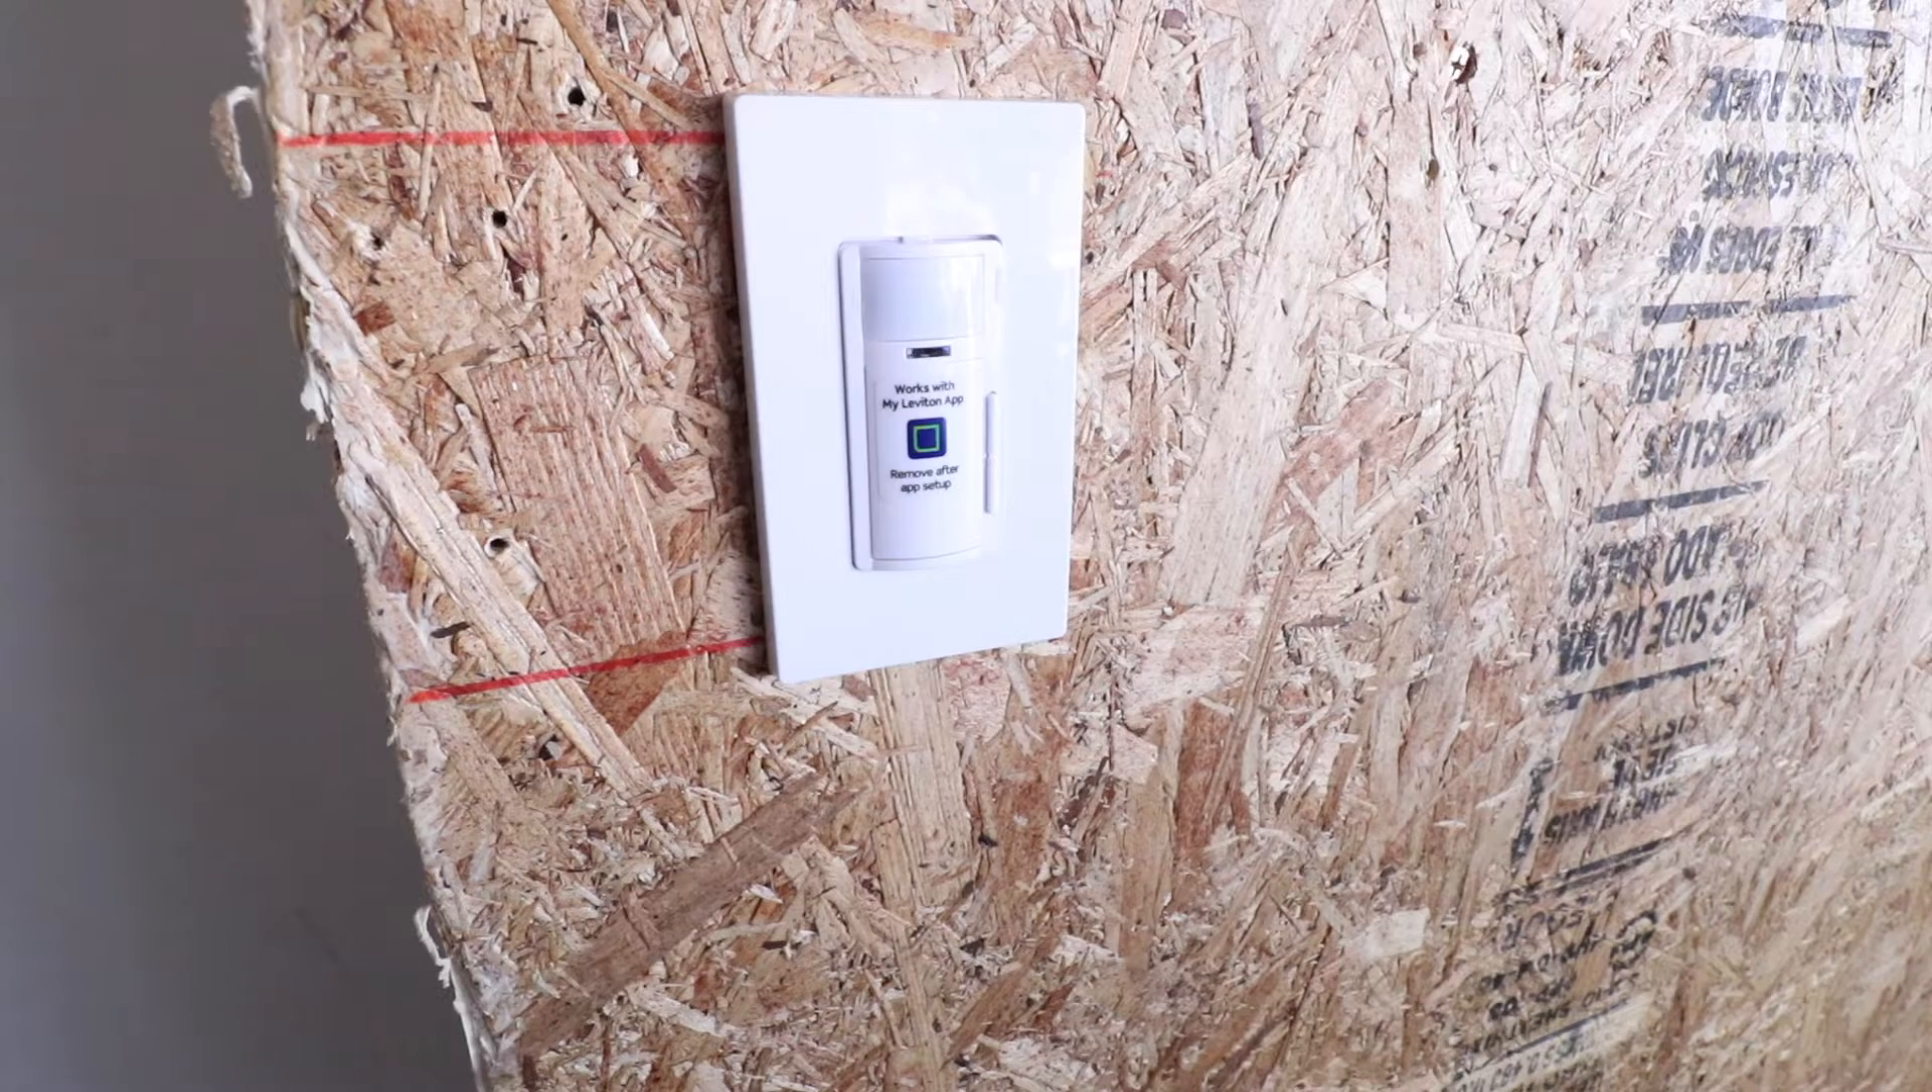We've got our smart motion sensor light switch completely installed.